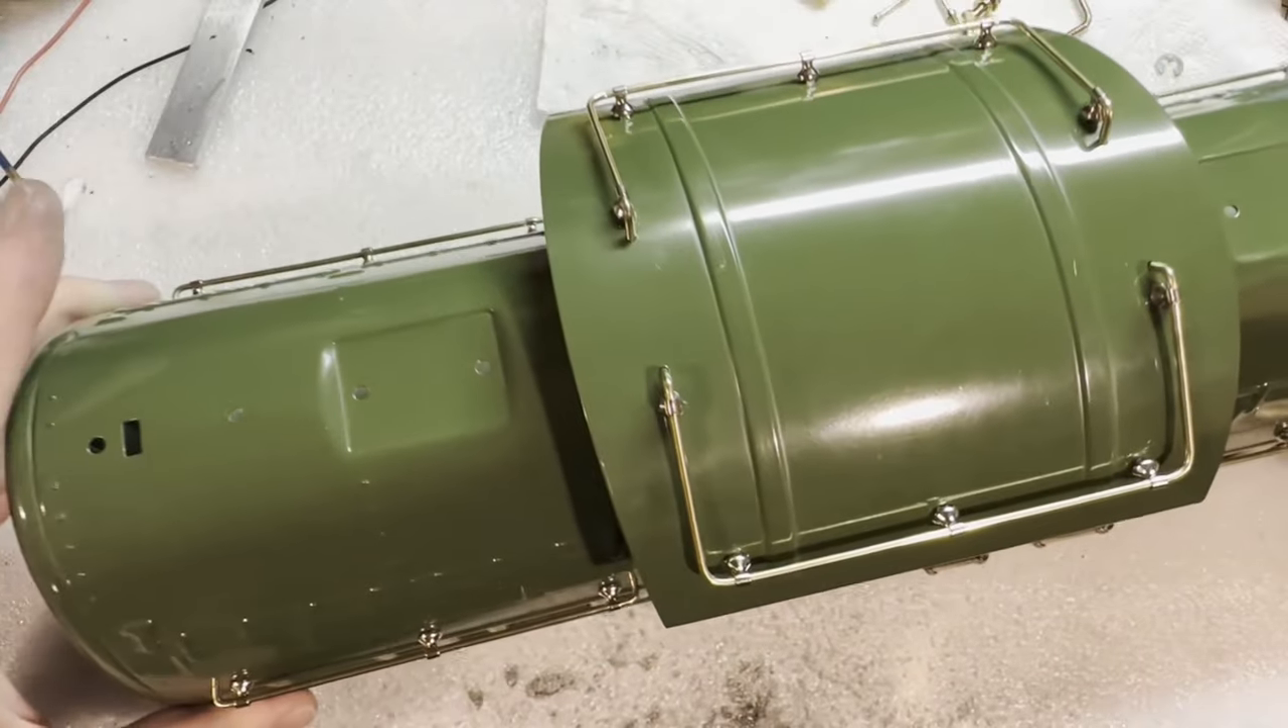Okay, the rest of the railings are on there. I didn't show that since installation was kind of the same as the rest of the railings.